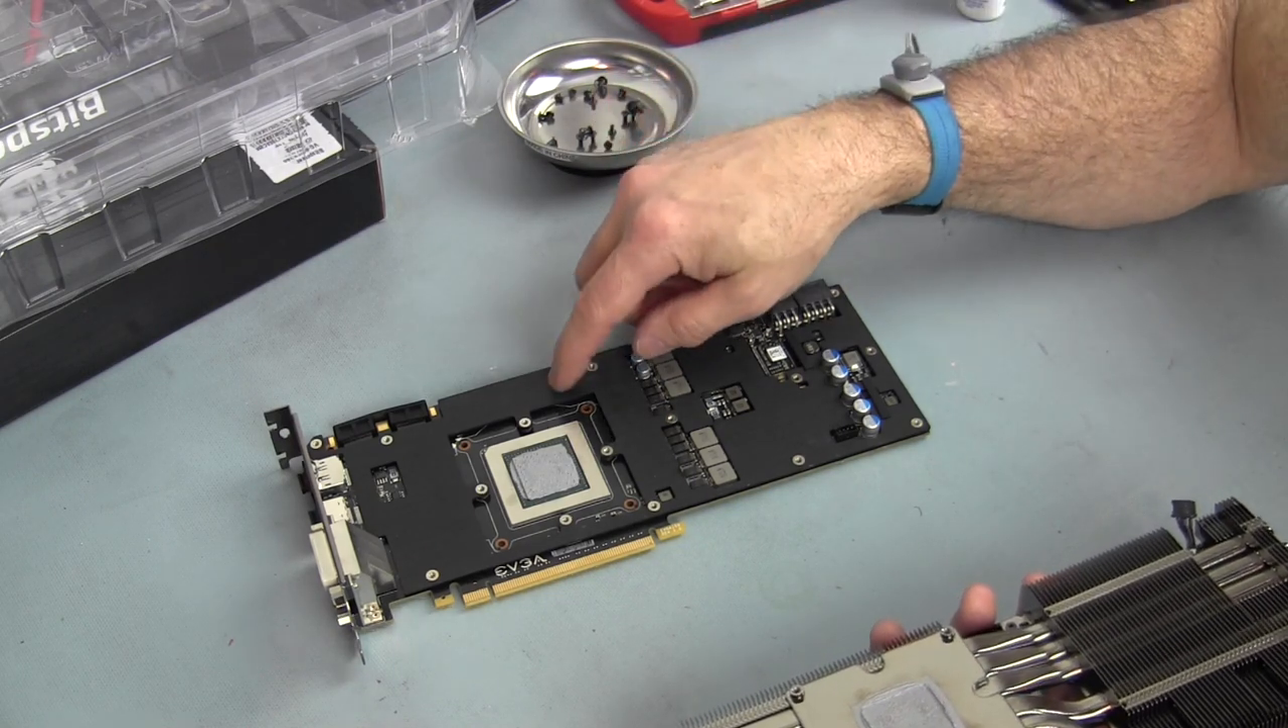So i've got one part of the cooler removed.